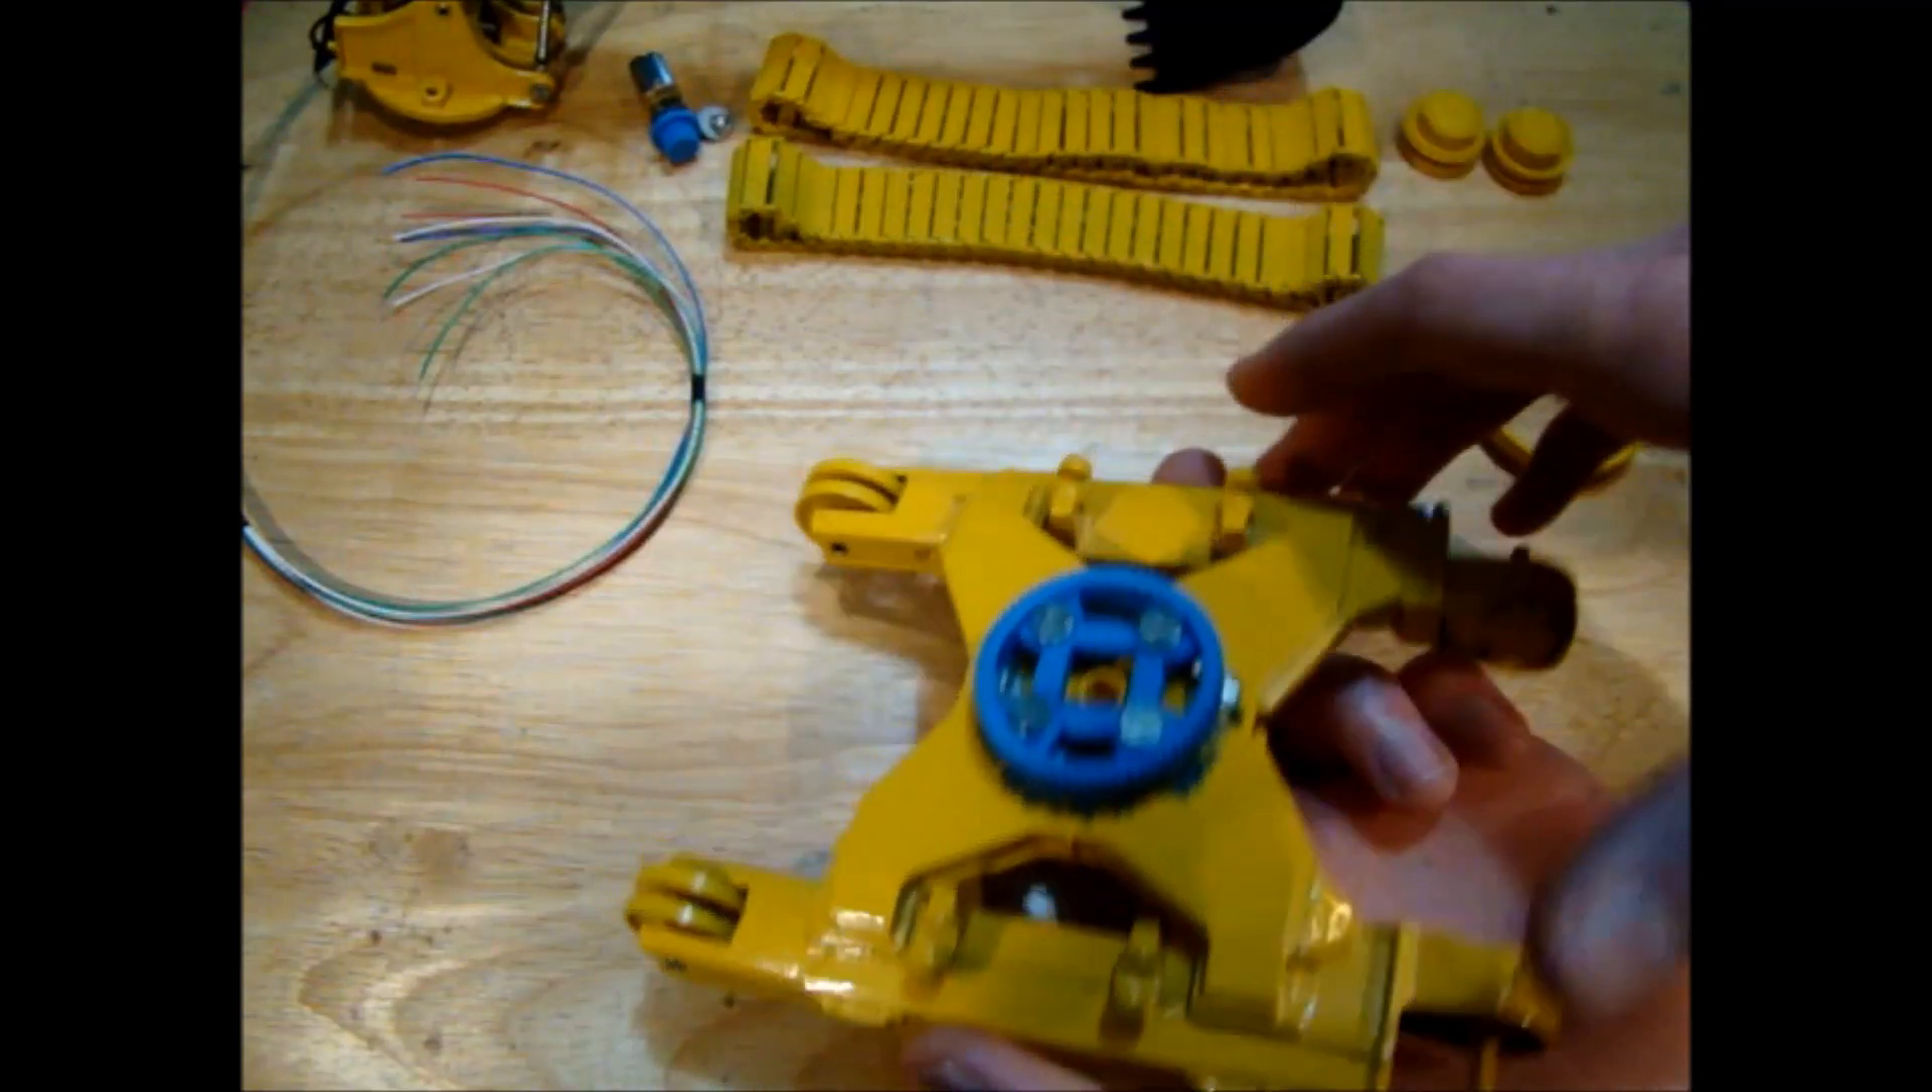Here is the gear for the slewing mechanism mounted on the chassis.